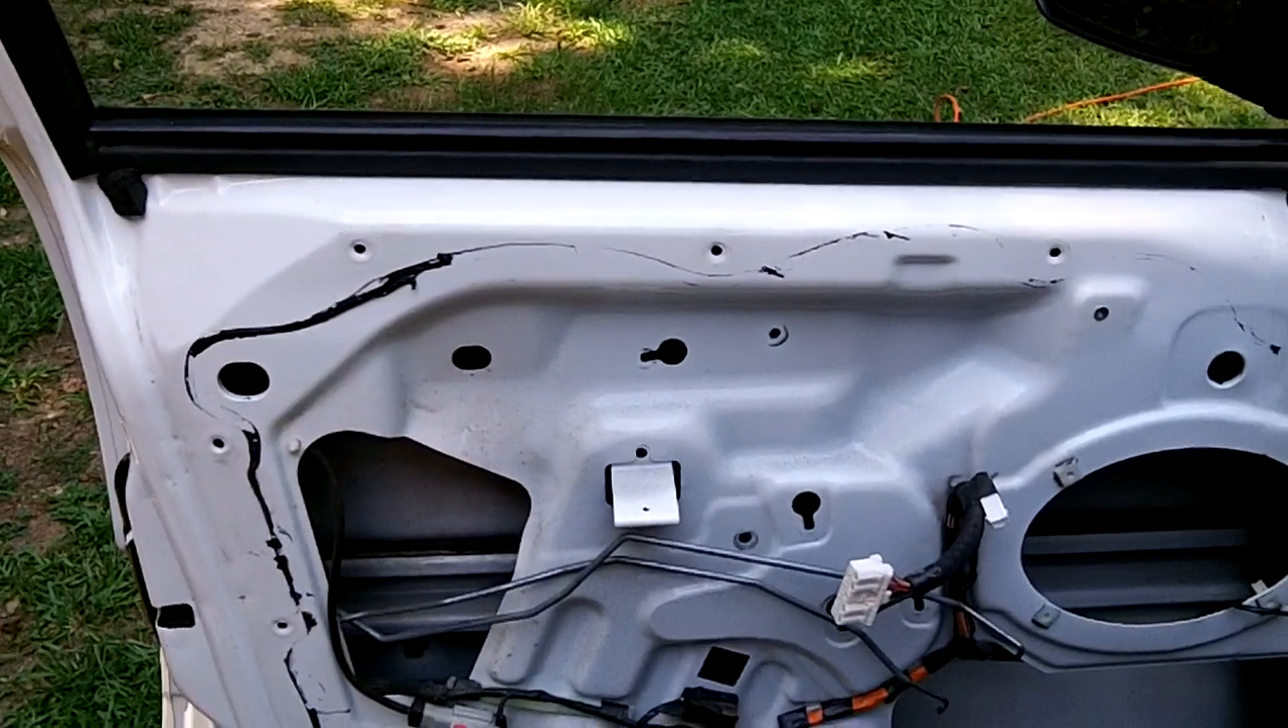This is what it looks like with everything off of the door.